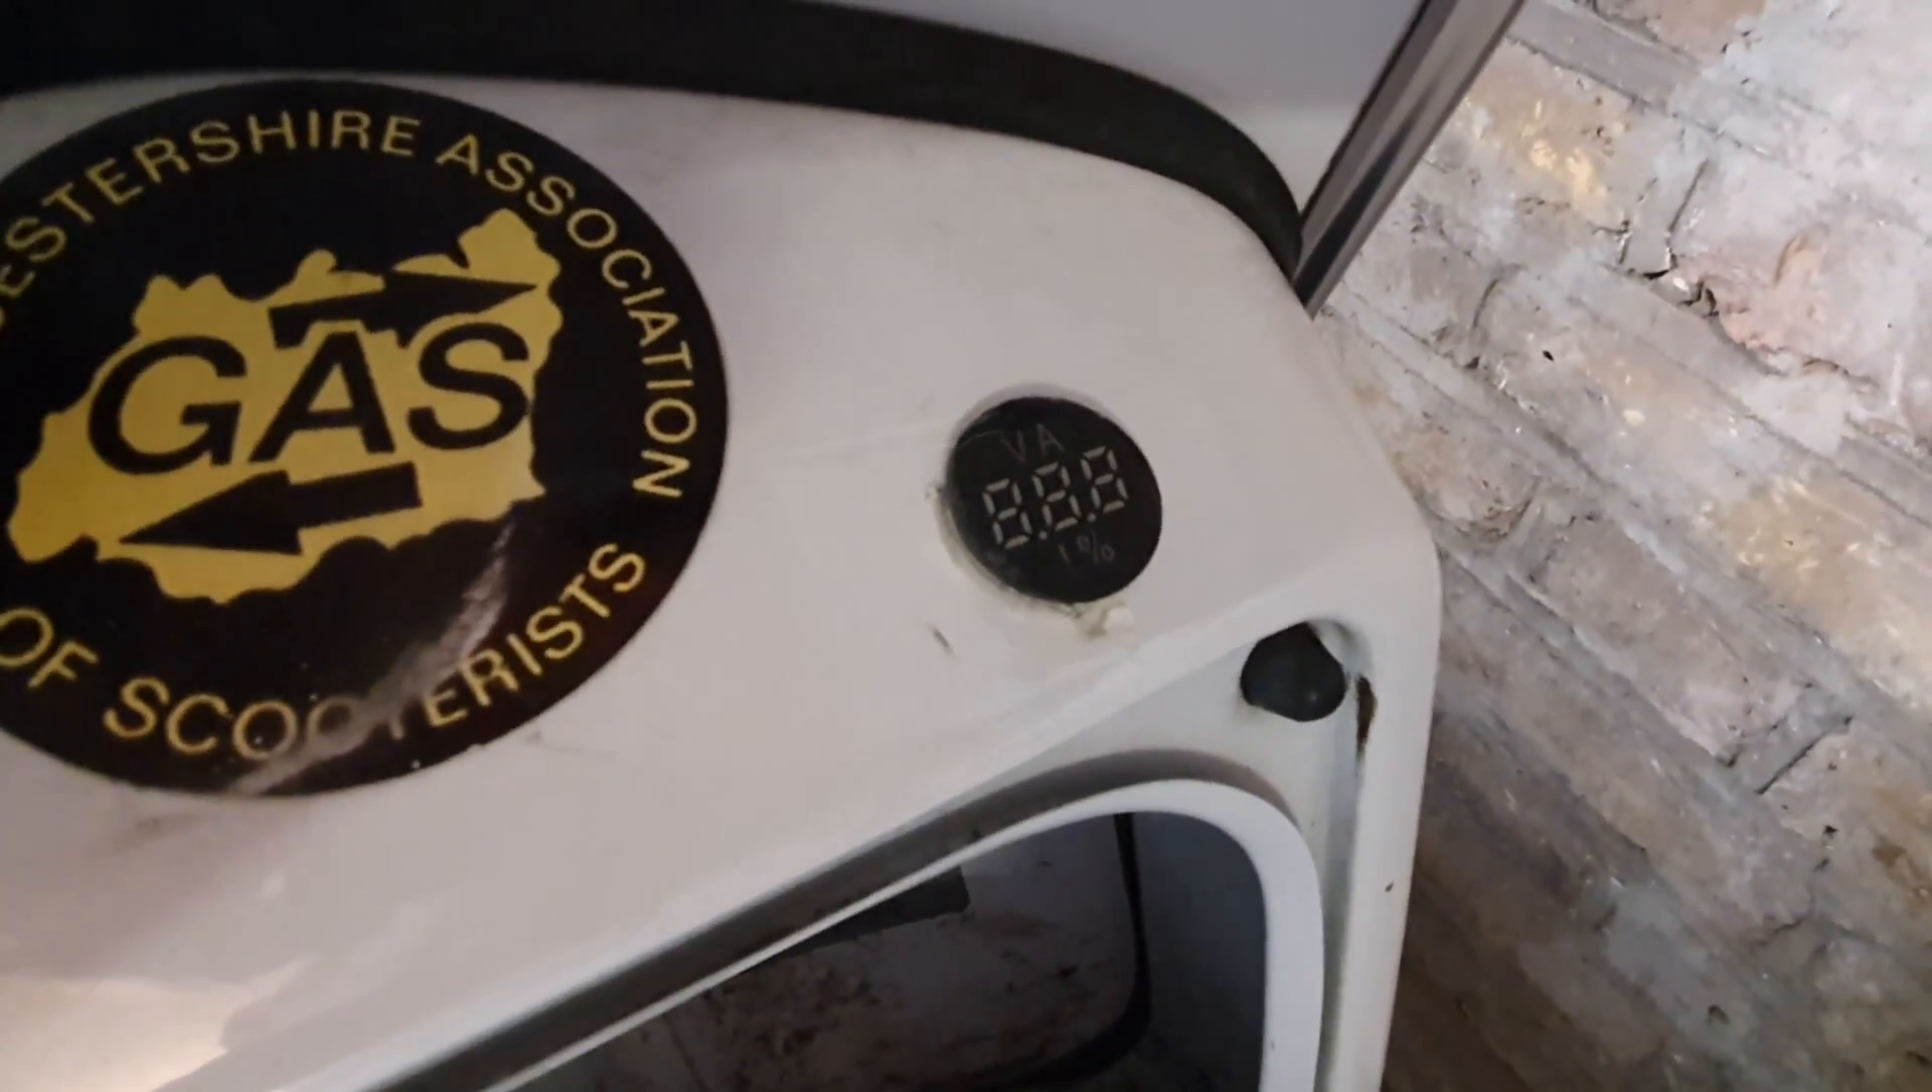The battery gauge is in. It took just another few minutes with the Dremel tool to make the hole big enough. But then it slotted in.